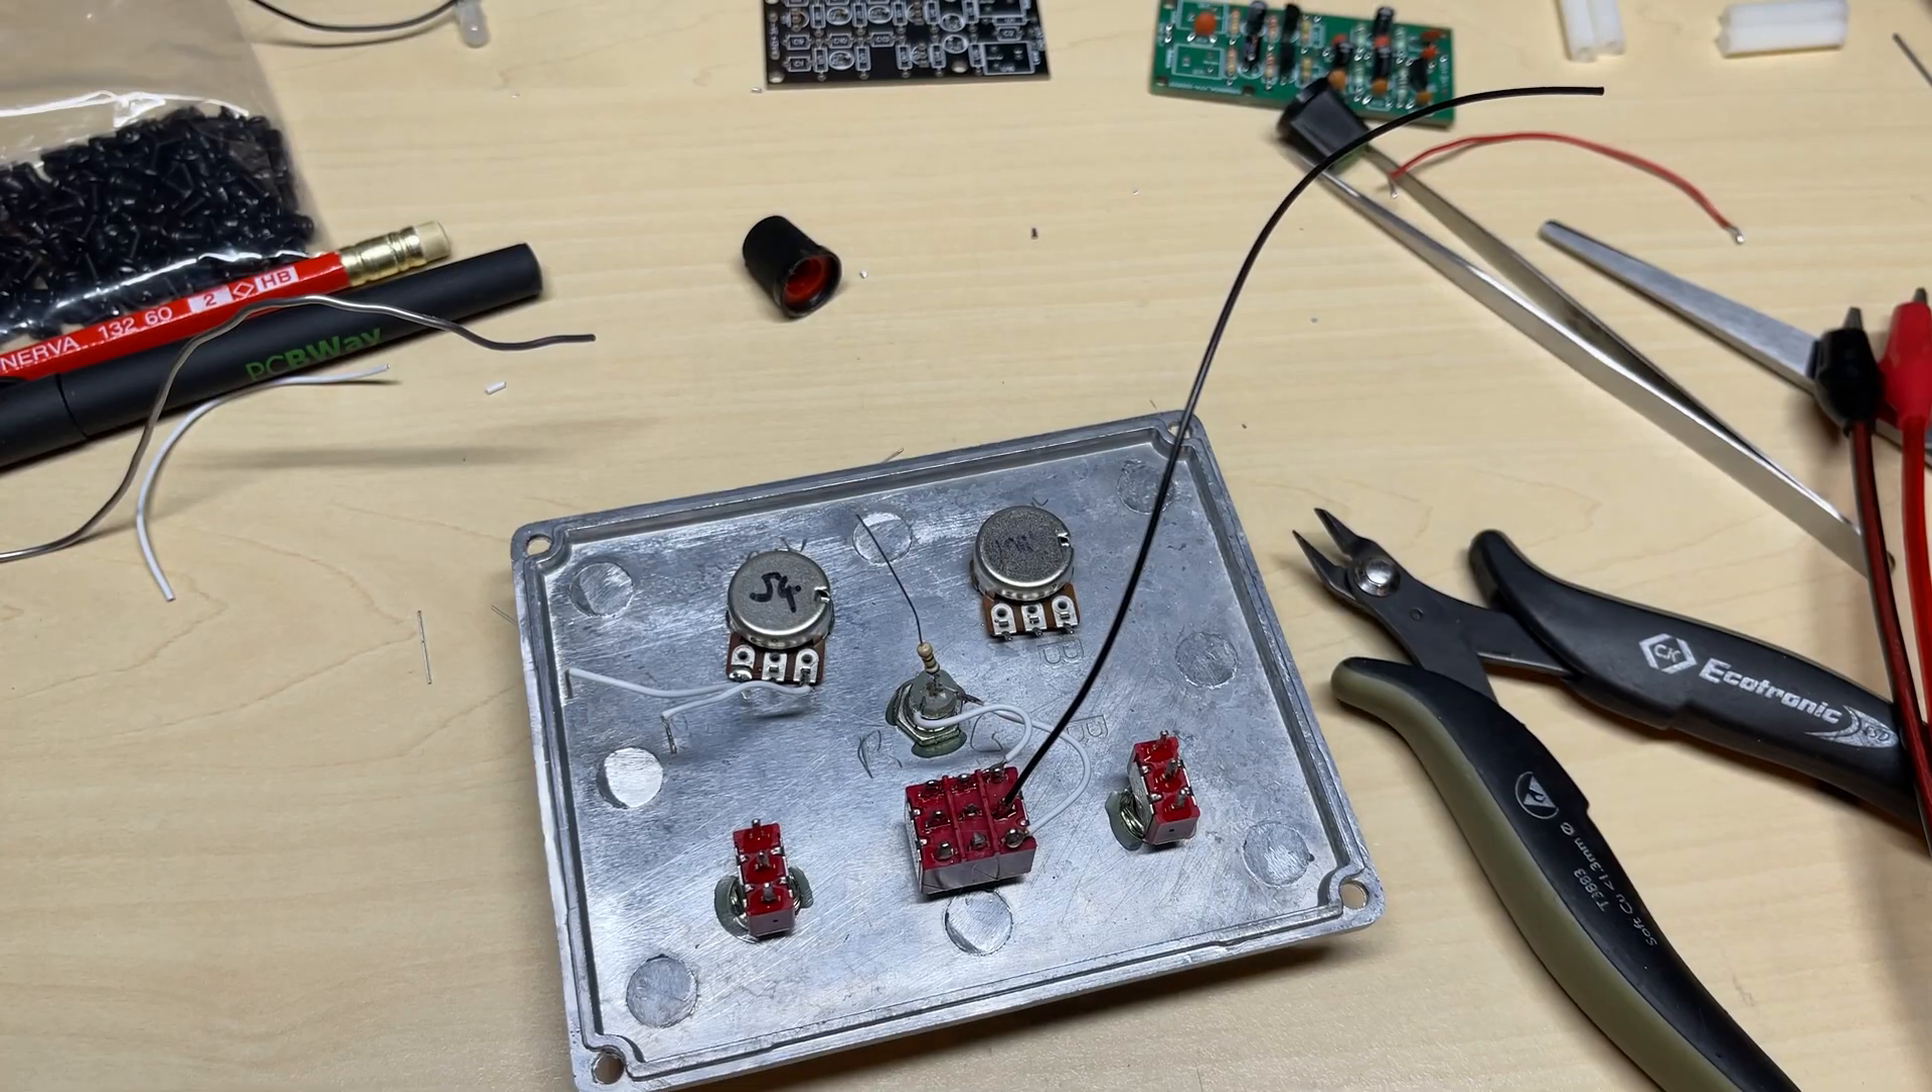And that's all the switches fitted and the holder for the LED fitted.